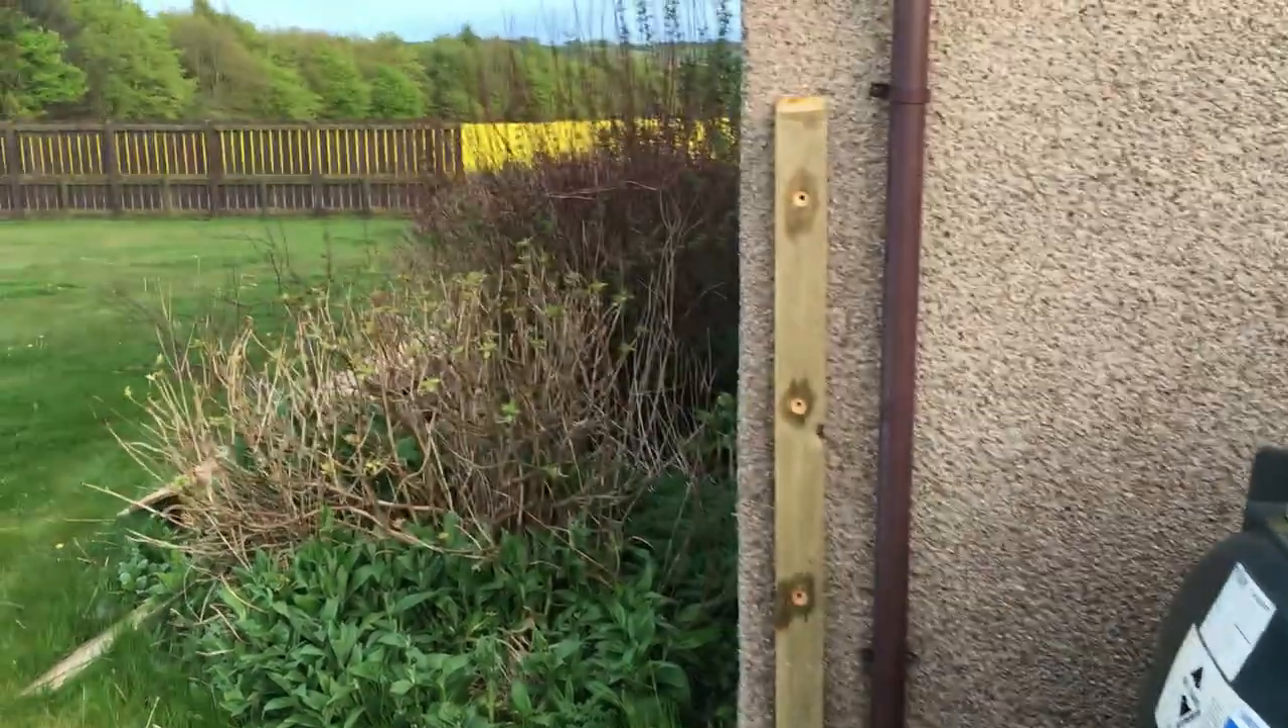Right guys so that's the post in position.